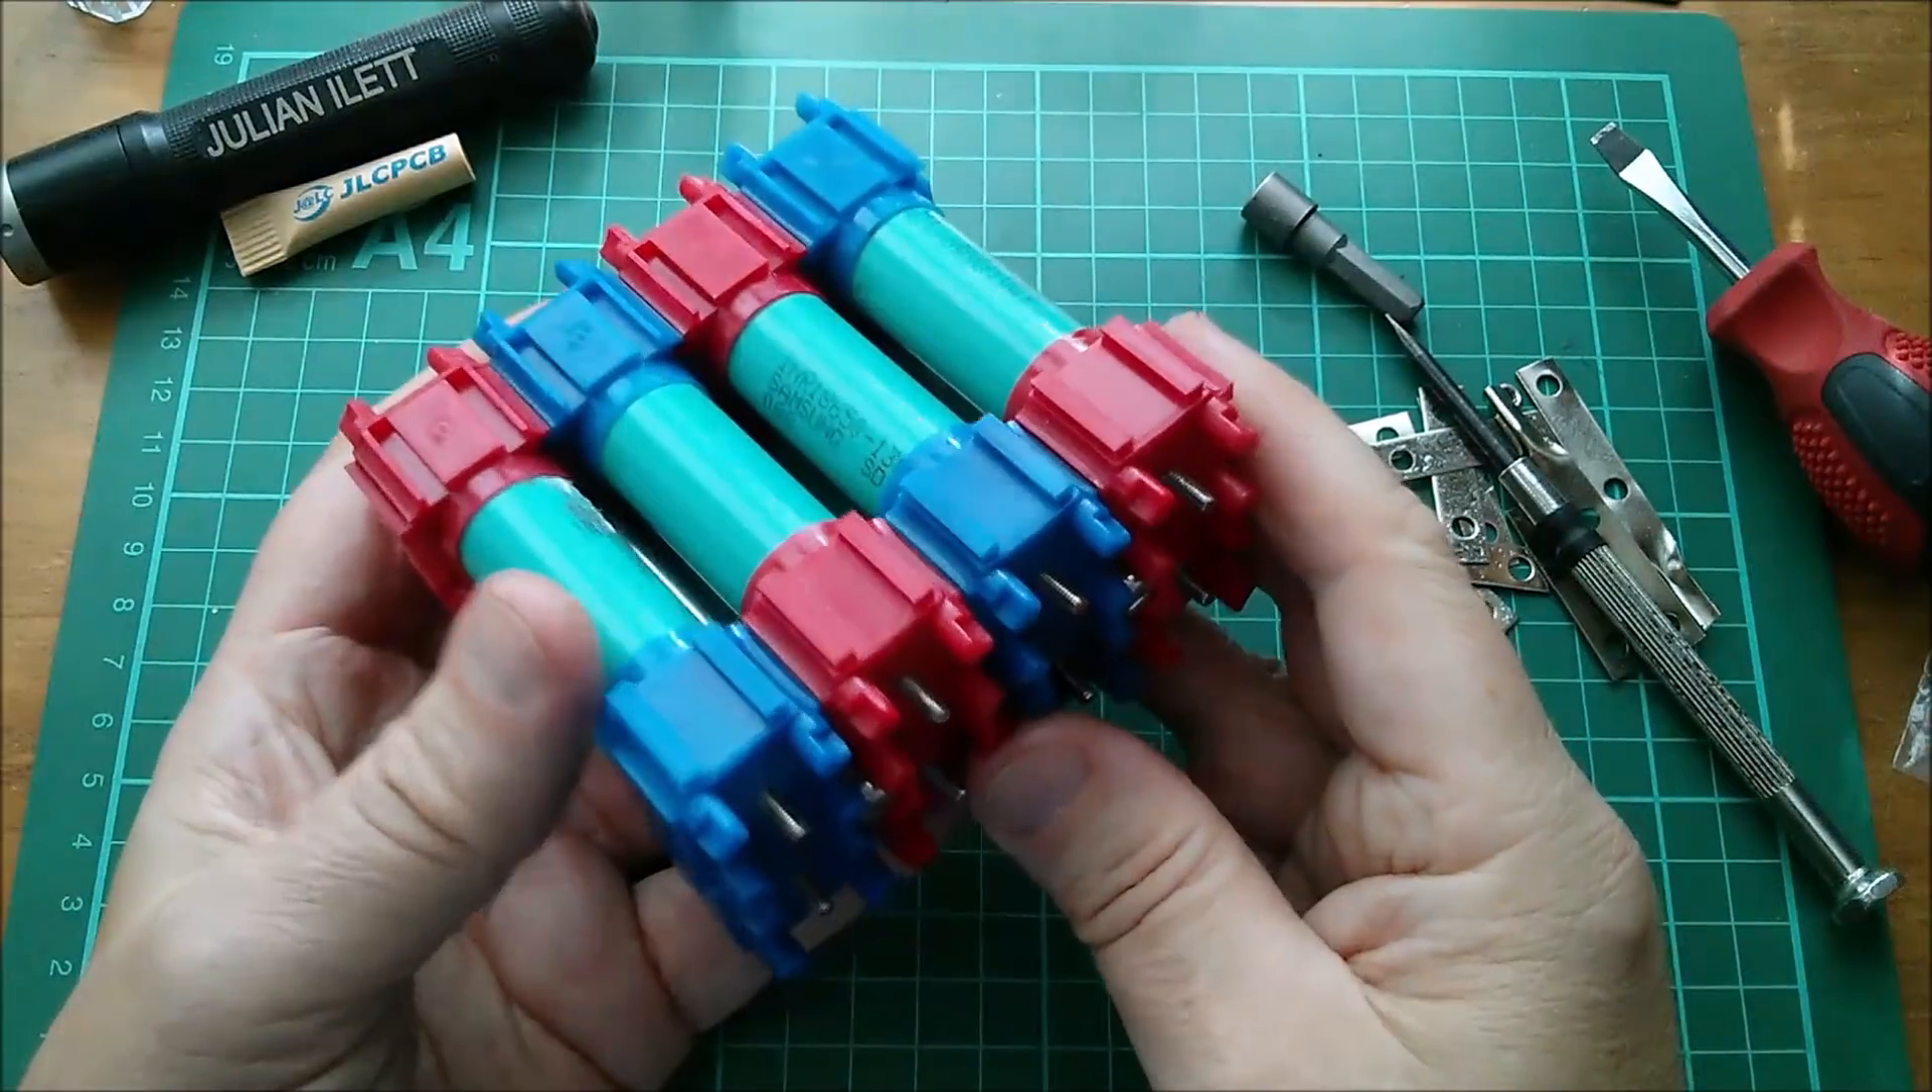And that's my completed, without the connections, of course, 4S2P battery pack ready to have the connections made.